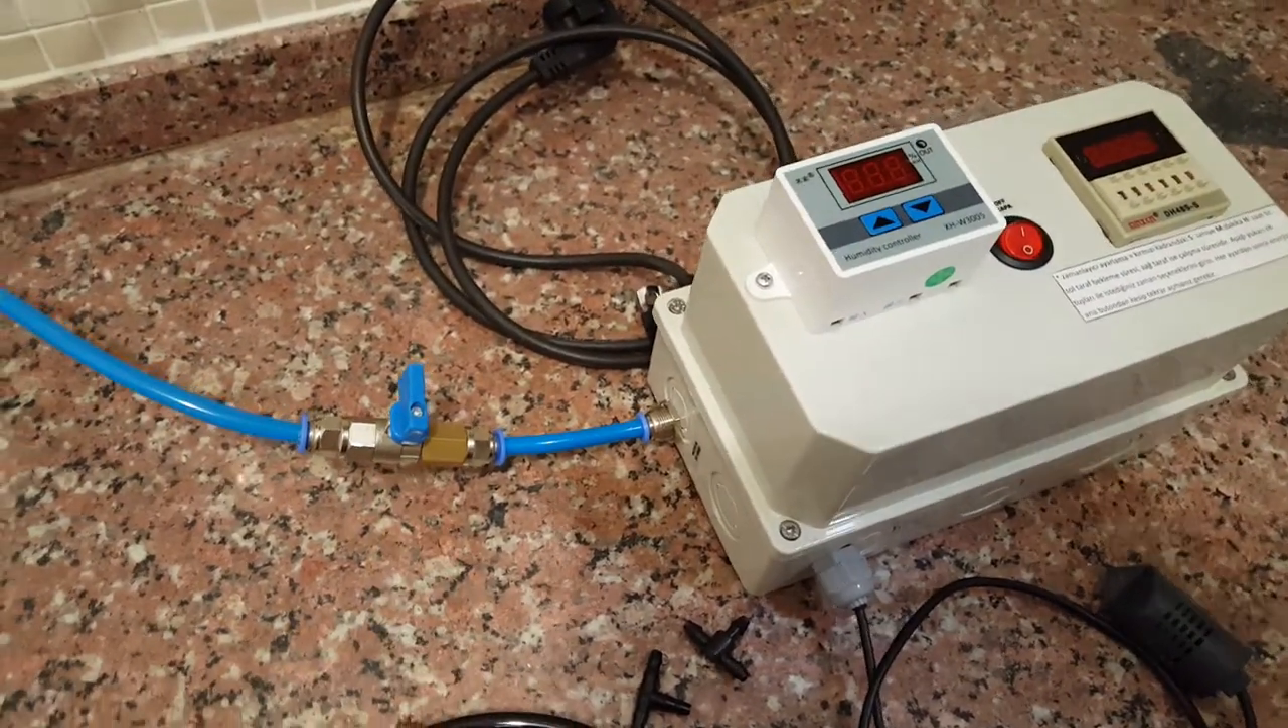Bu aşamada ben bizim daha evvelden hazır olan hattımızı bu şekilde cihazımızın girişine bağladım.